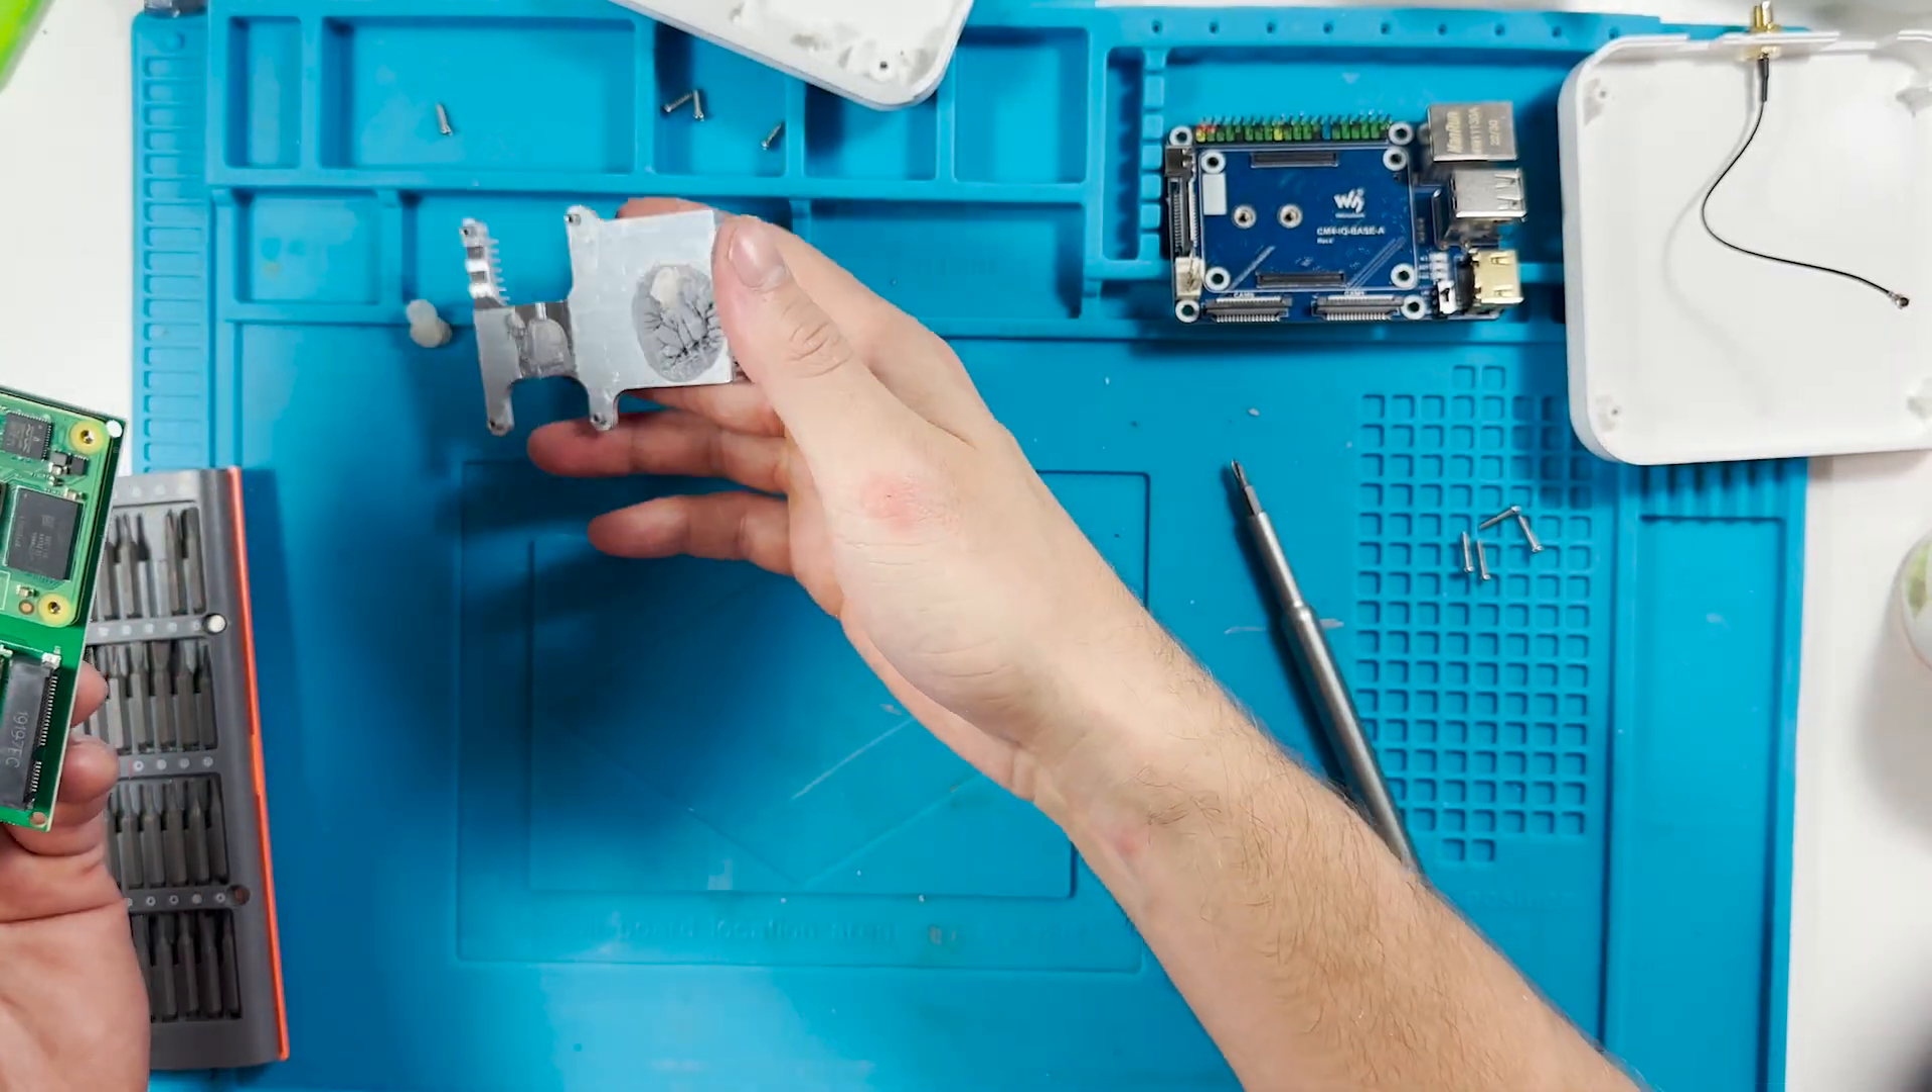With all the screws out this heat sink can now come off.